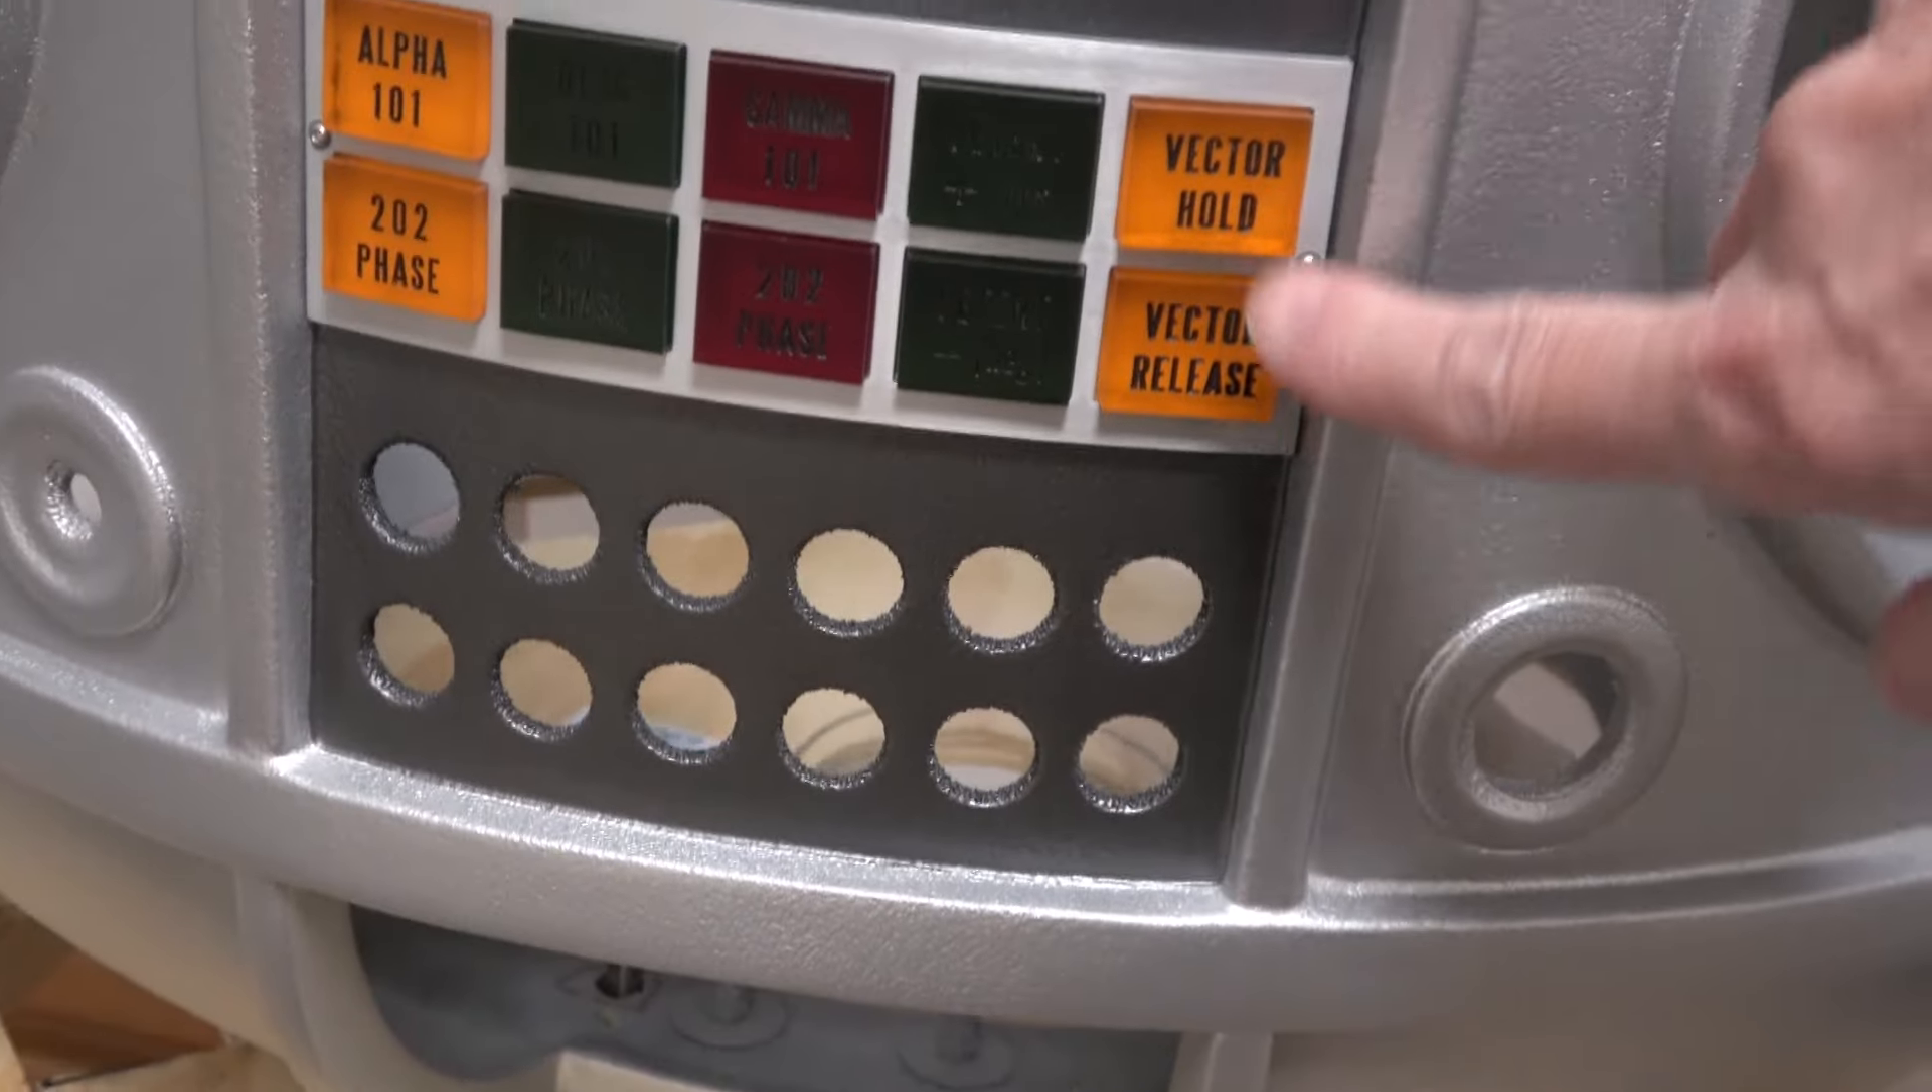You can see the finished plate here with the buttons in it.